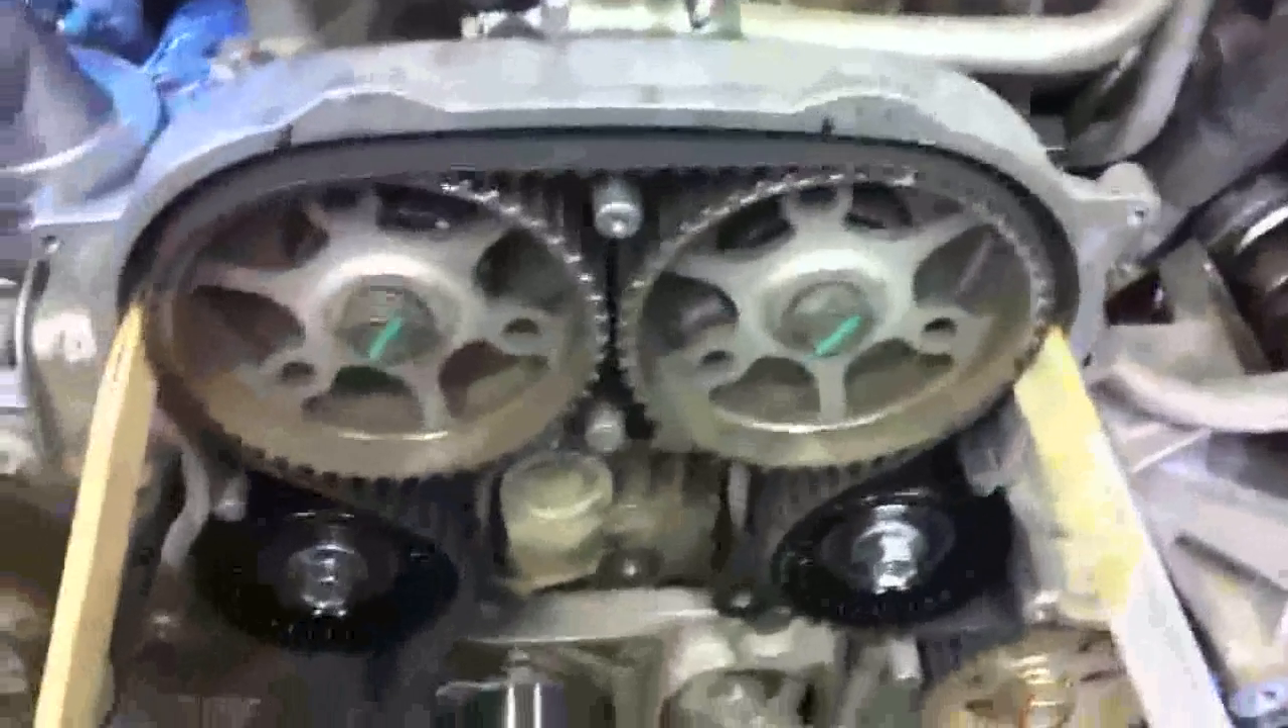Okay, so we've got all of our pulleys back on, our idlers back on, and now I'm starting to get the belt.